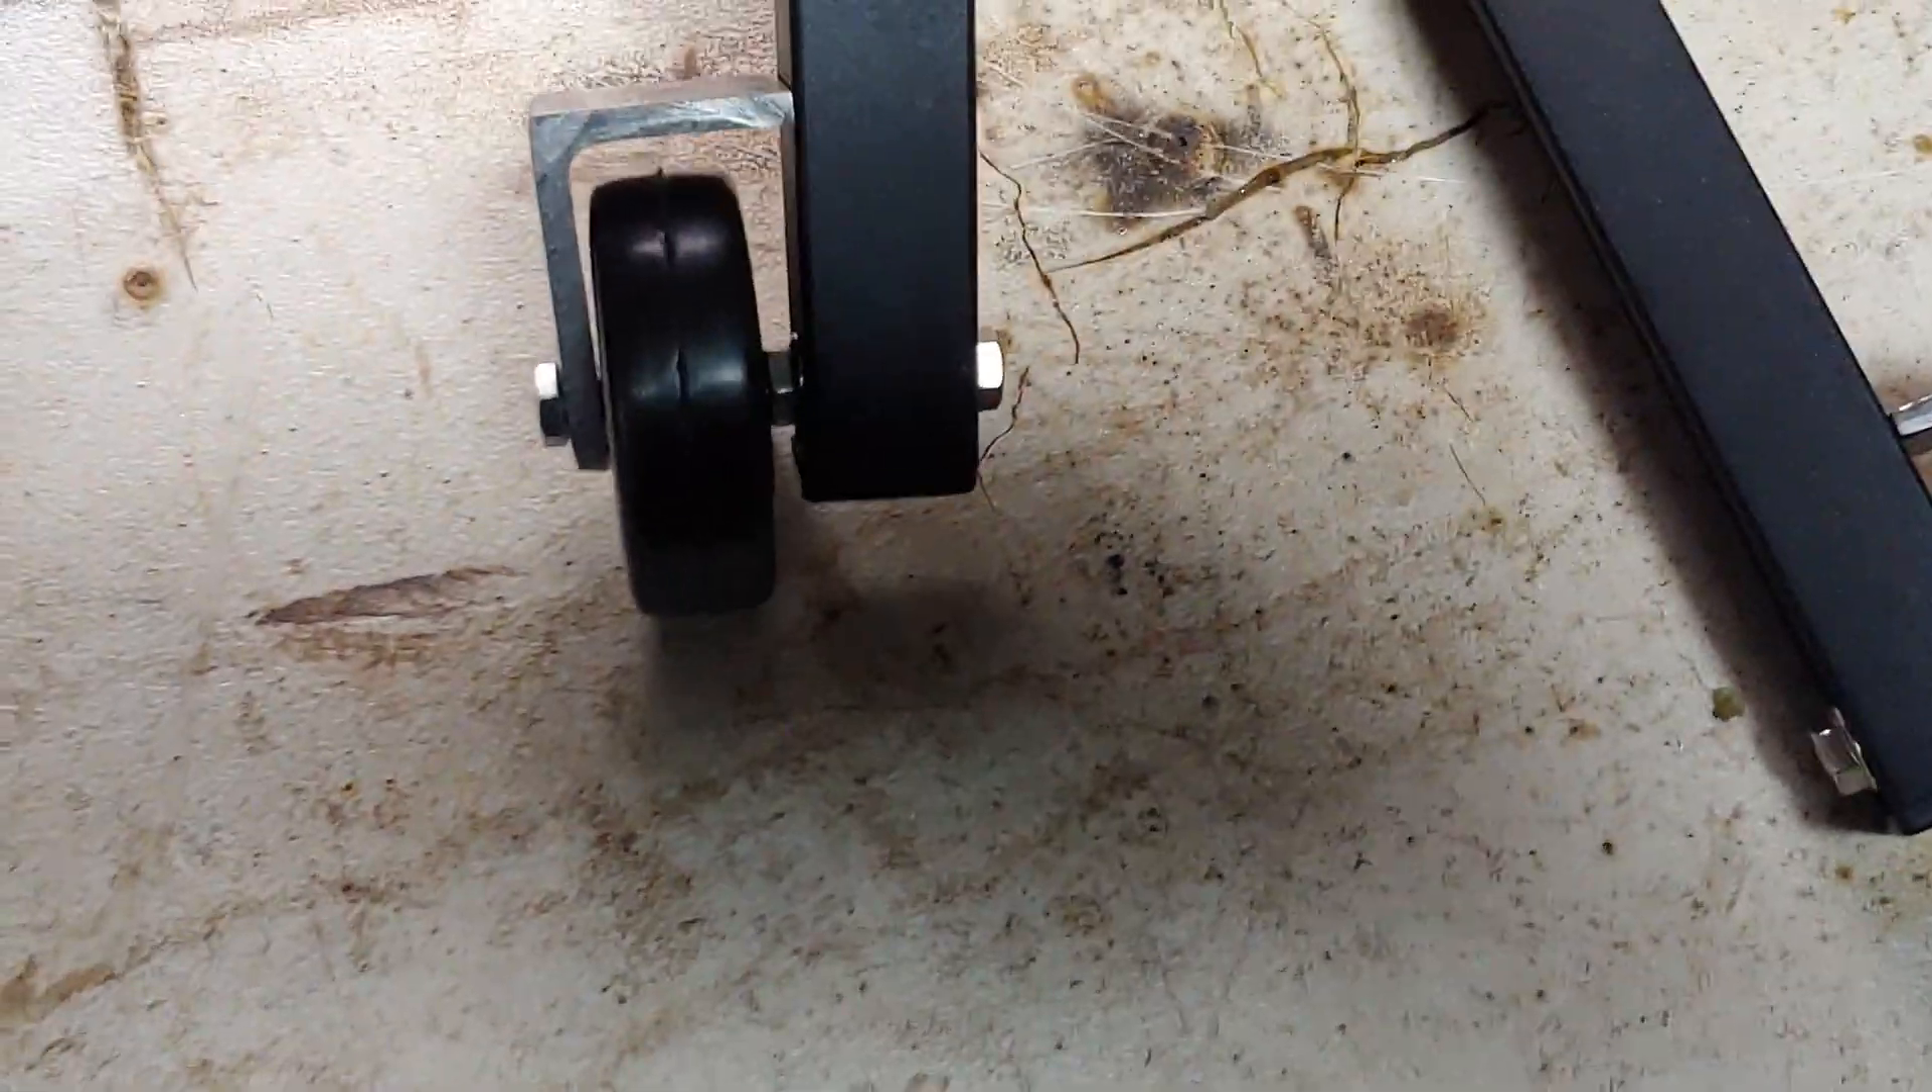Okay, you can see I have my wheel kit mounted.